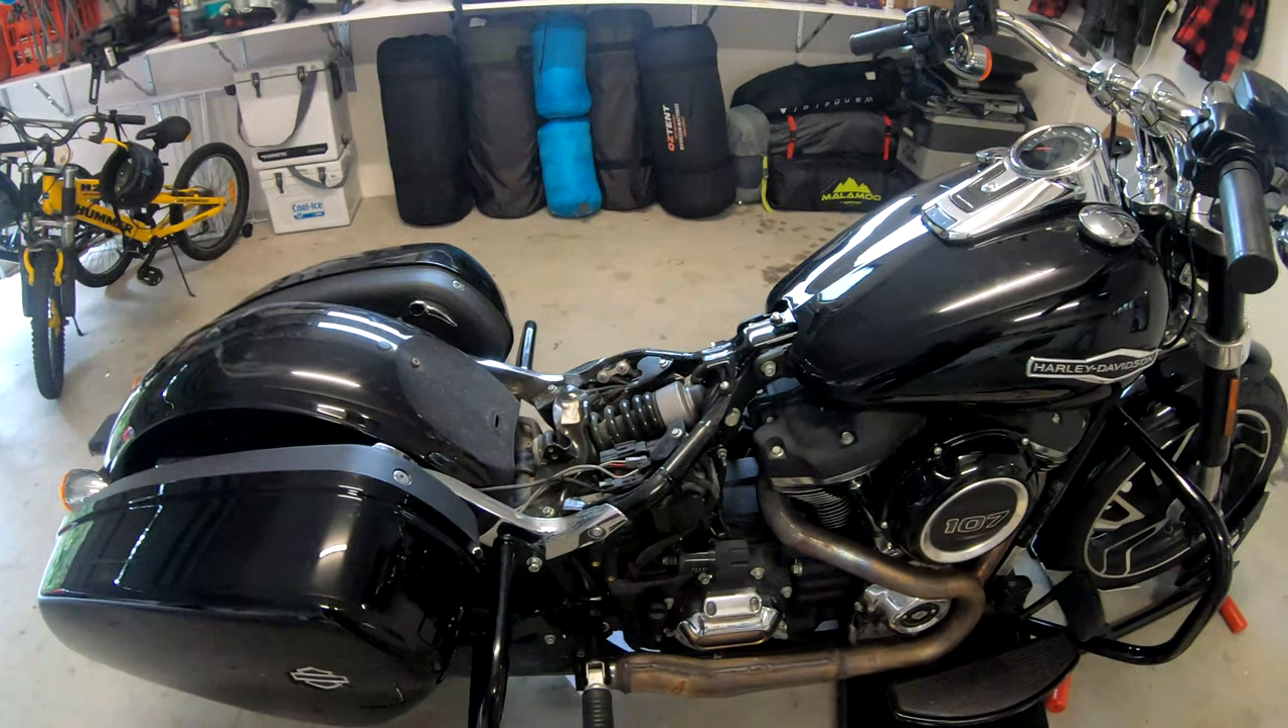So I've just taken the seat off just to try and make life a bit easier.